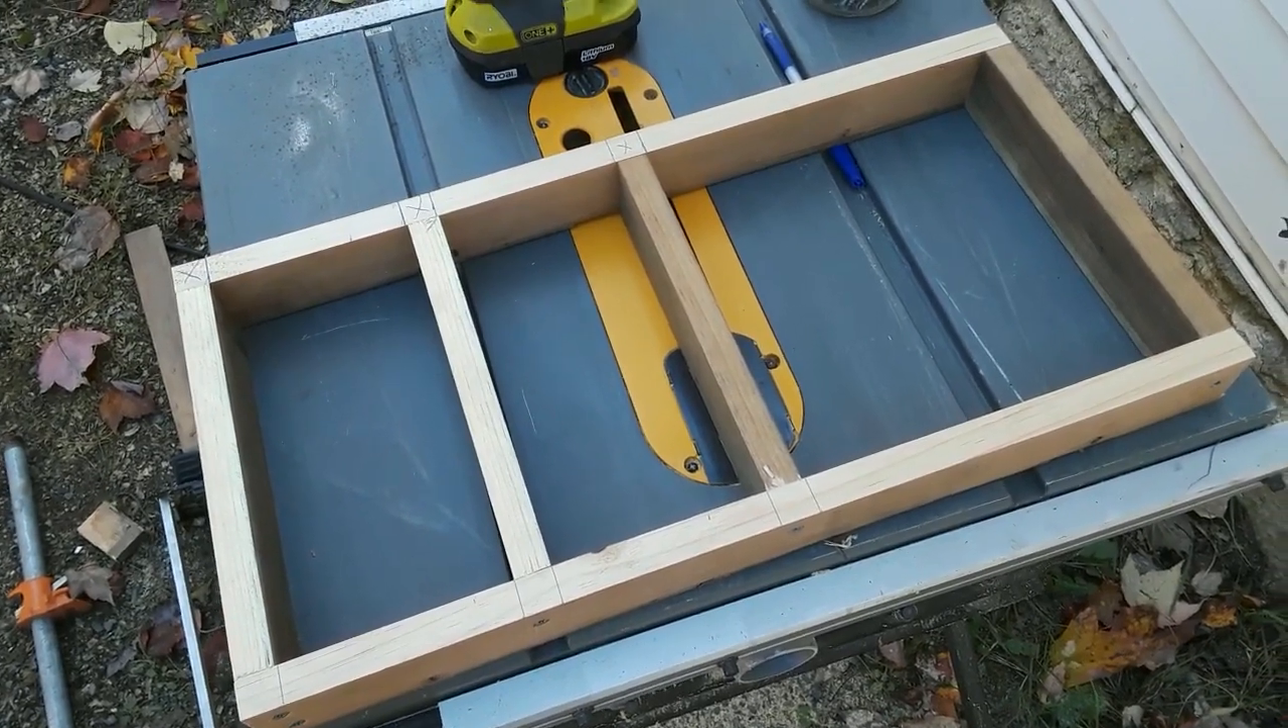Okay we have the frame all assembled all we have to do now is get a bottom on it and we'll be ready to fill her up.